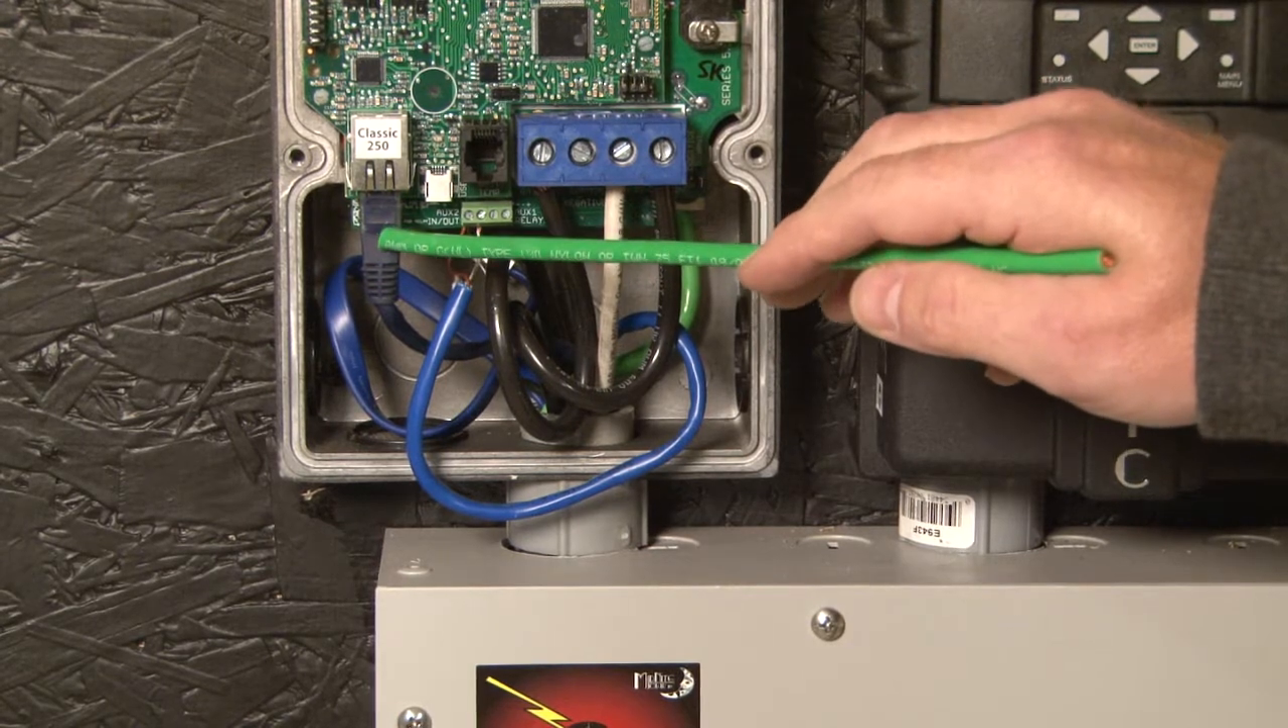And moving over a little bit more, we of course have our ethernet connection plugged in here.